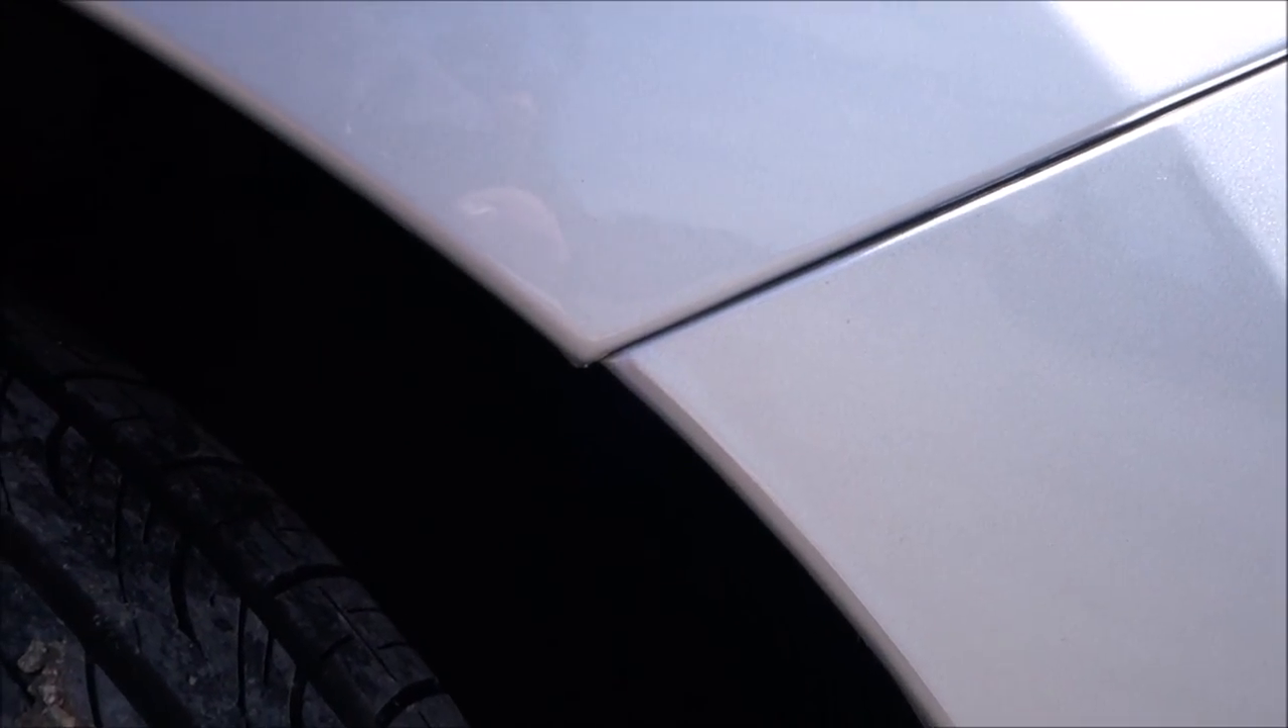I mean, these panels don't line up at all, as you can see. I mean, it's almost to the point where my finger will stop here if it's so bad.